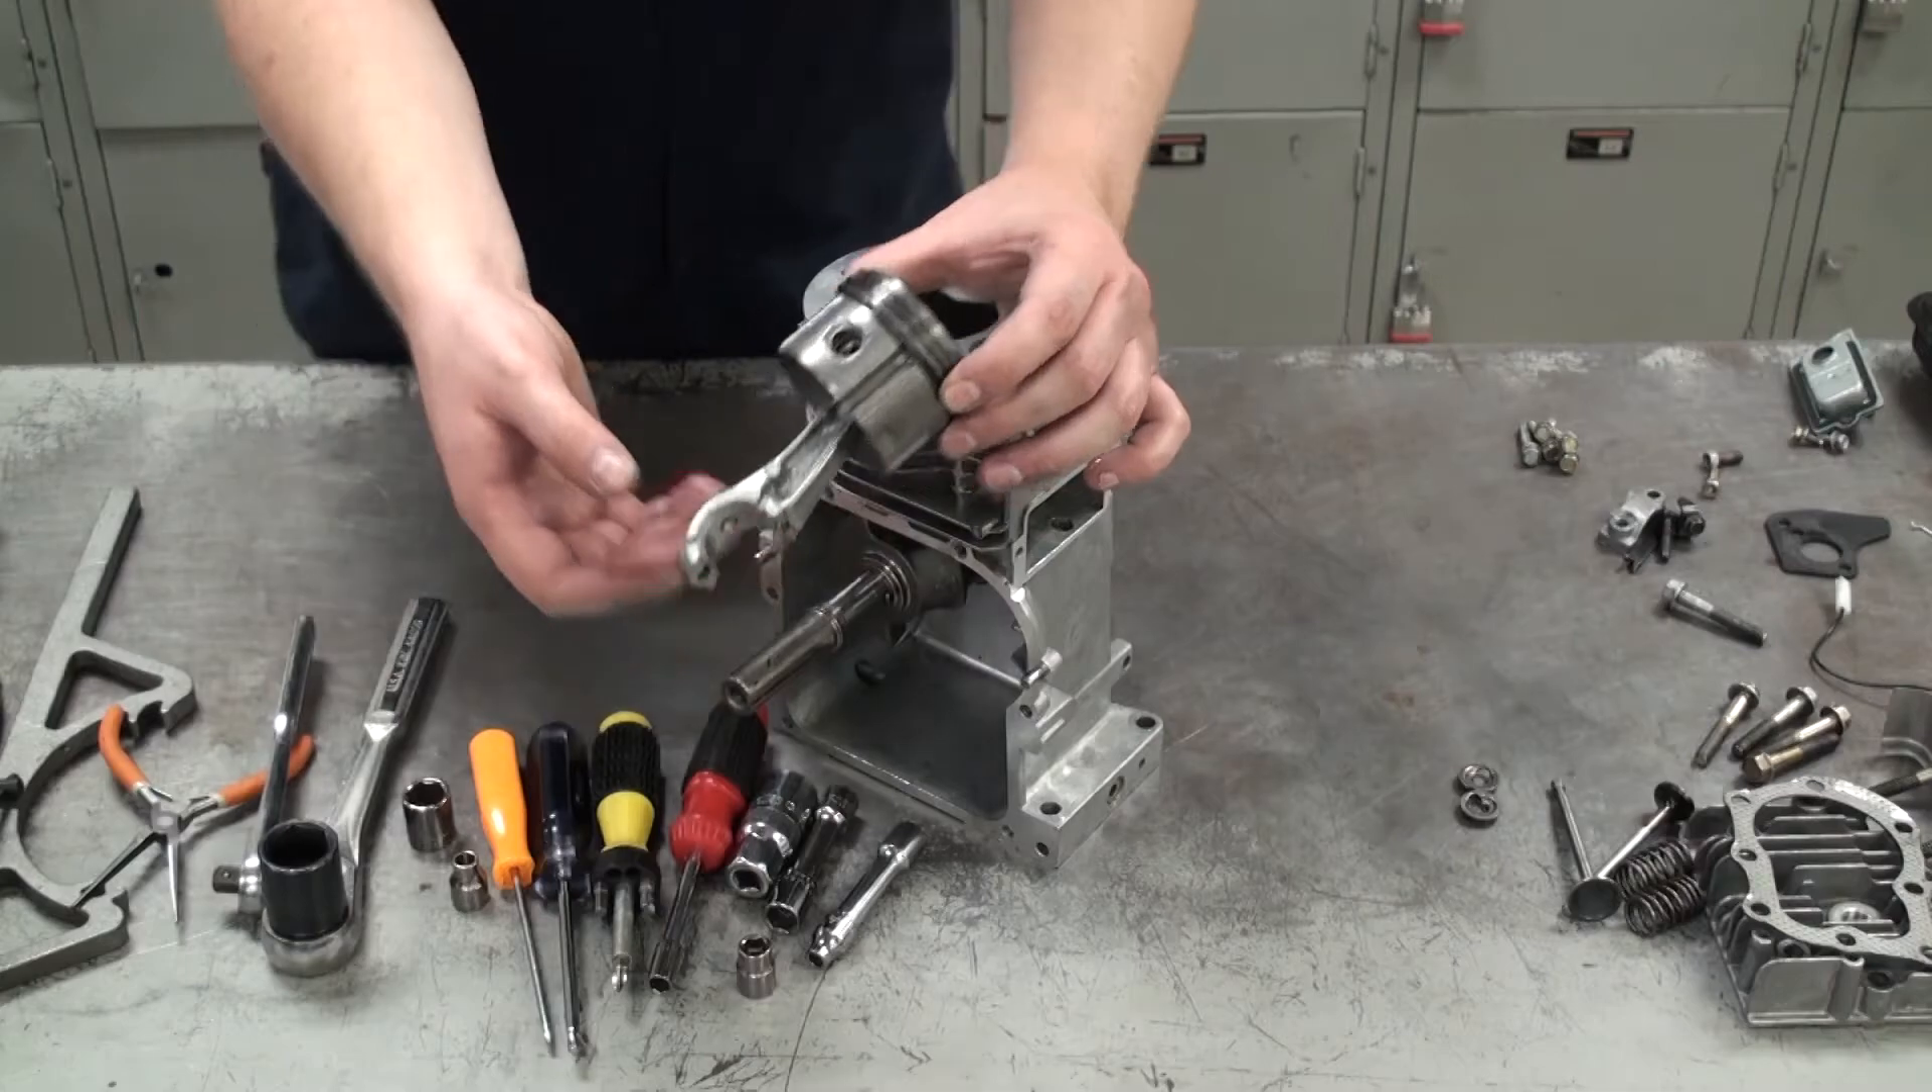So here you can see i have my piston connected to the connecting rod.